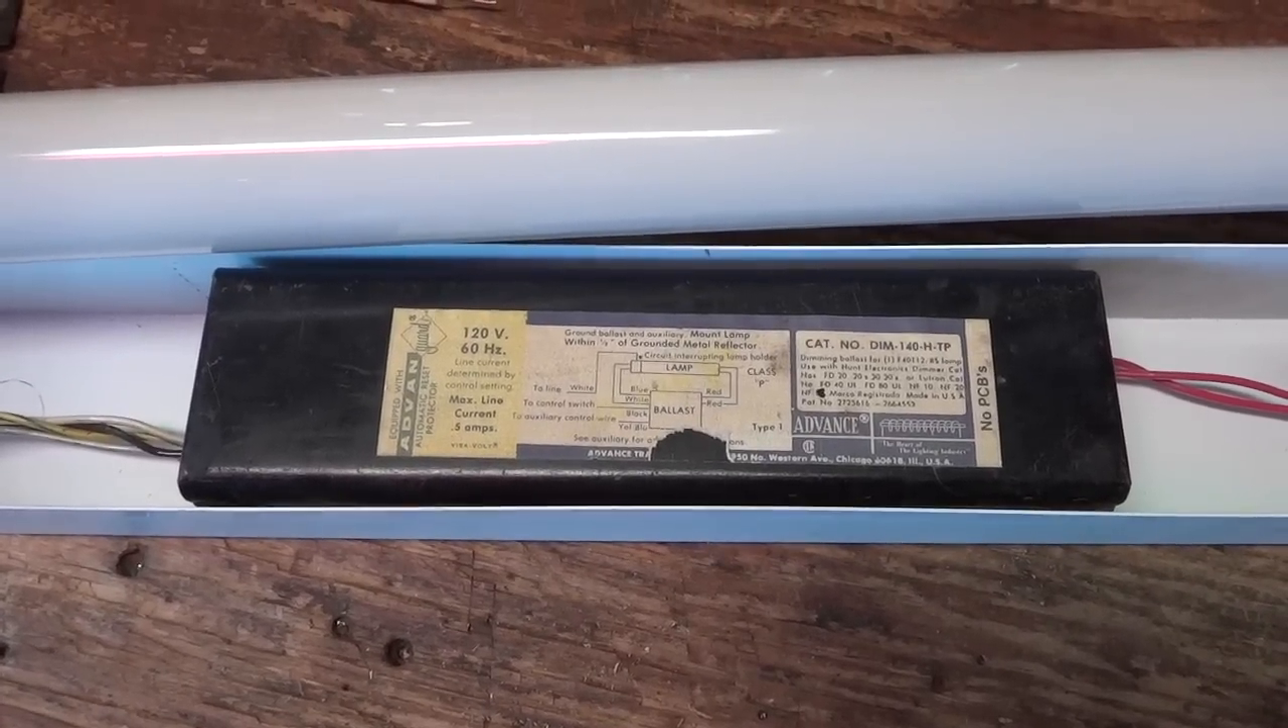So I have the ballast inside the fixture now, and it was quite easy to remove the other one.